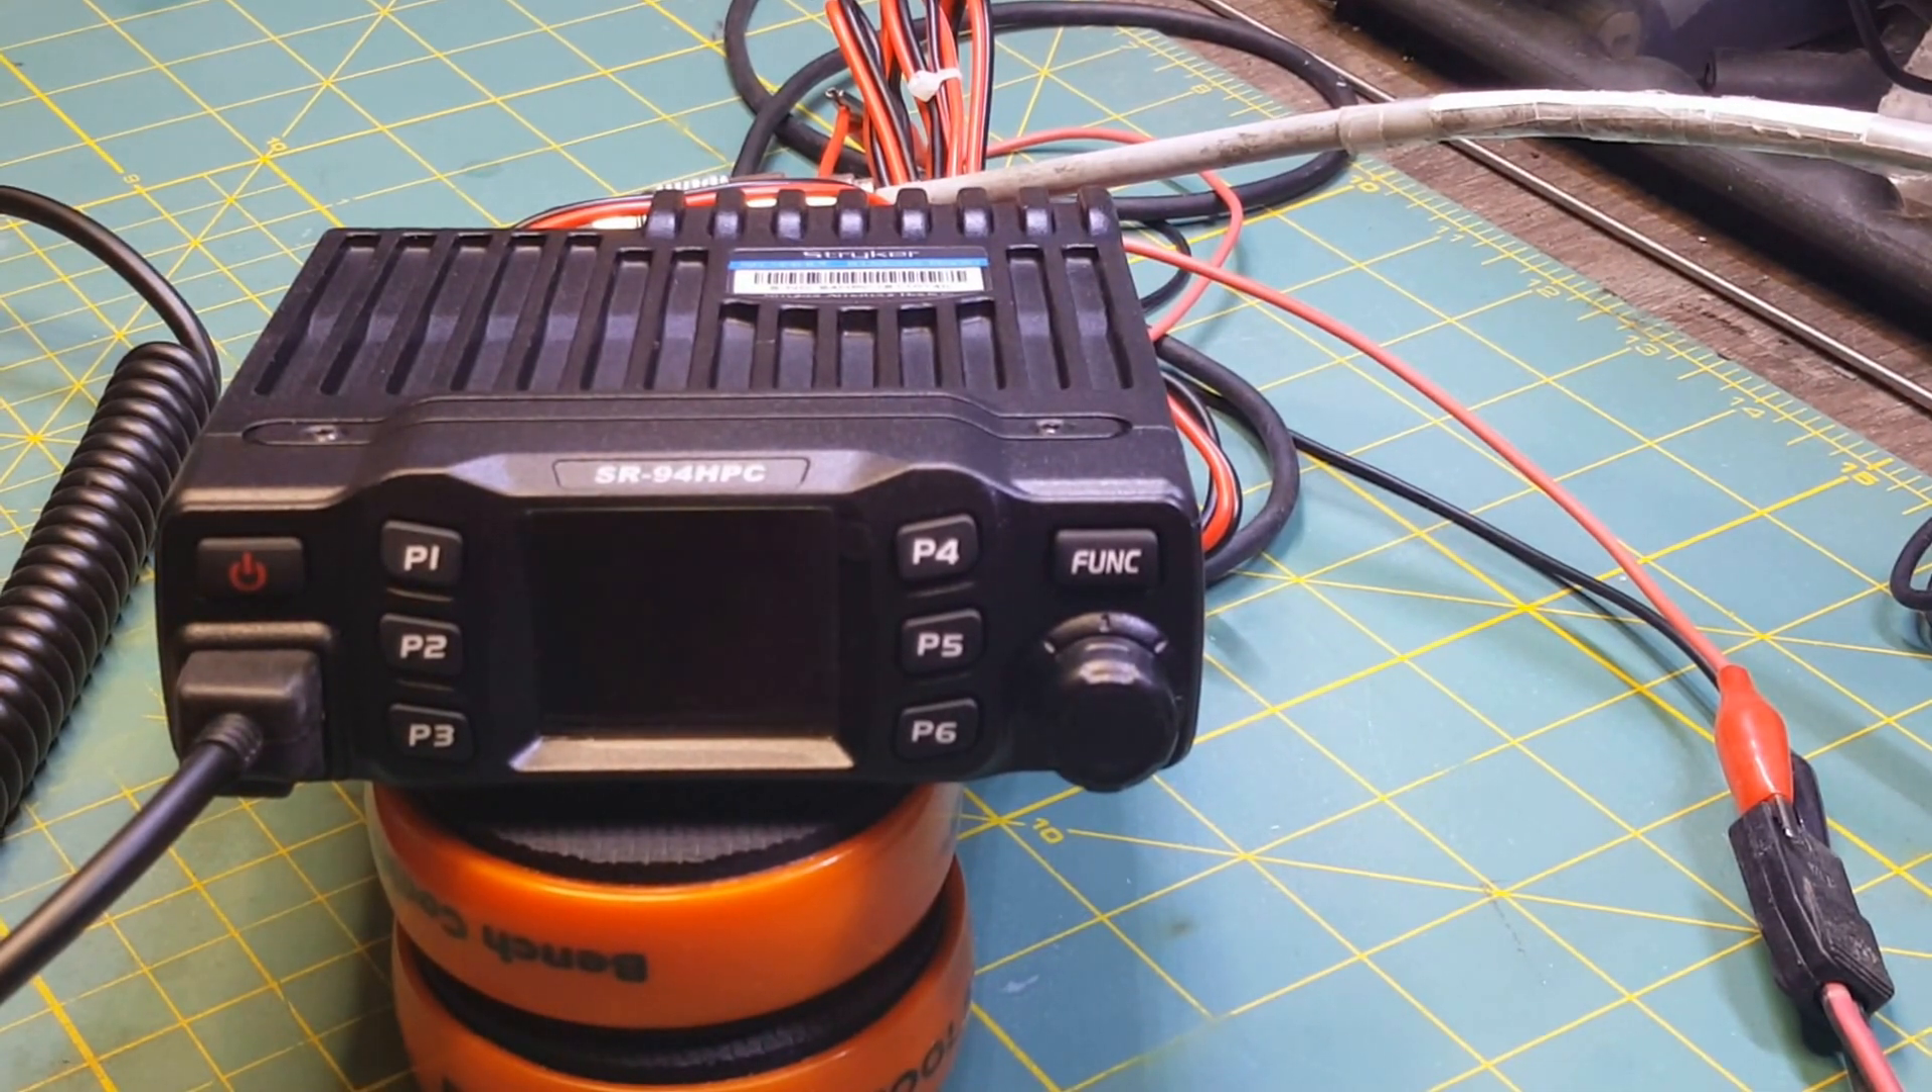We've got the radio hooked up. We've got our microphone attached.